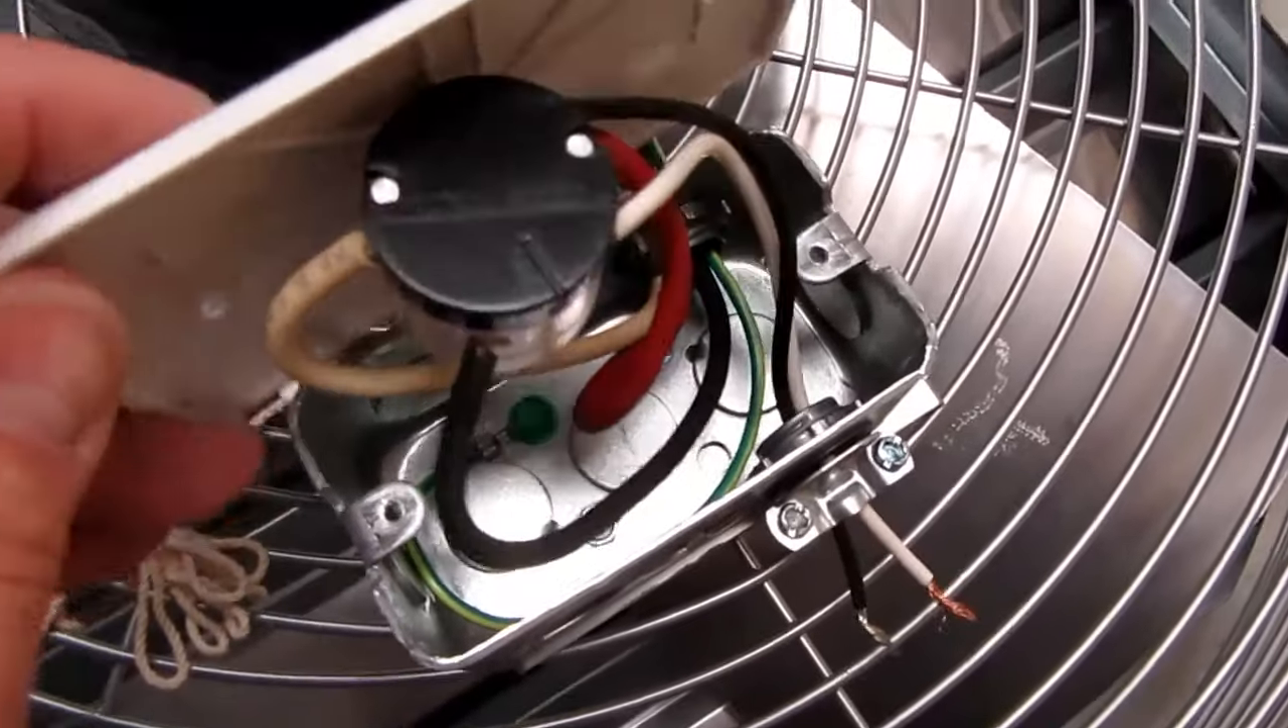So with the cover plate removed there, you've got the switch.